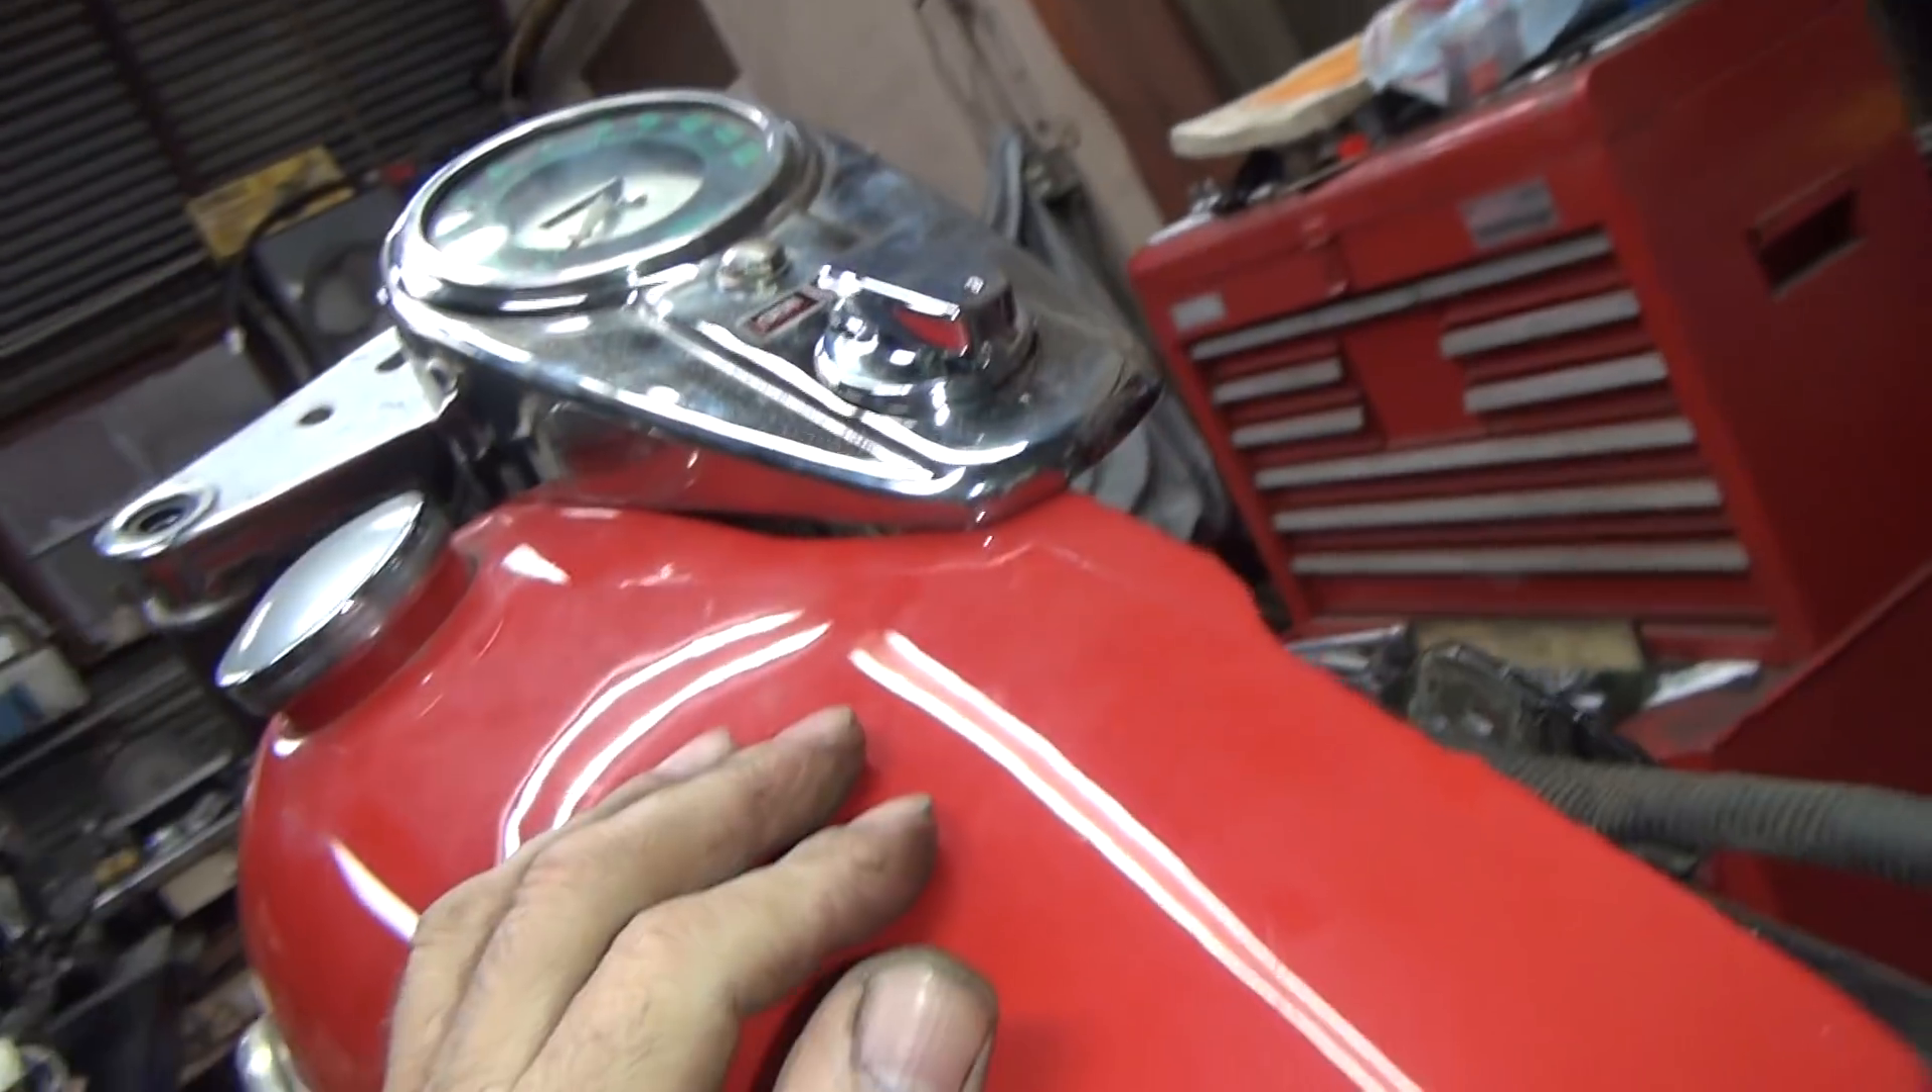I like how the tank actually fits the damn dash pretty nice.